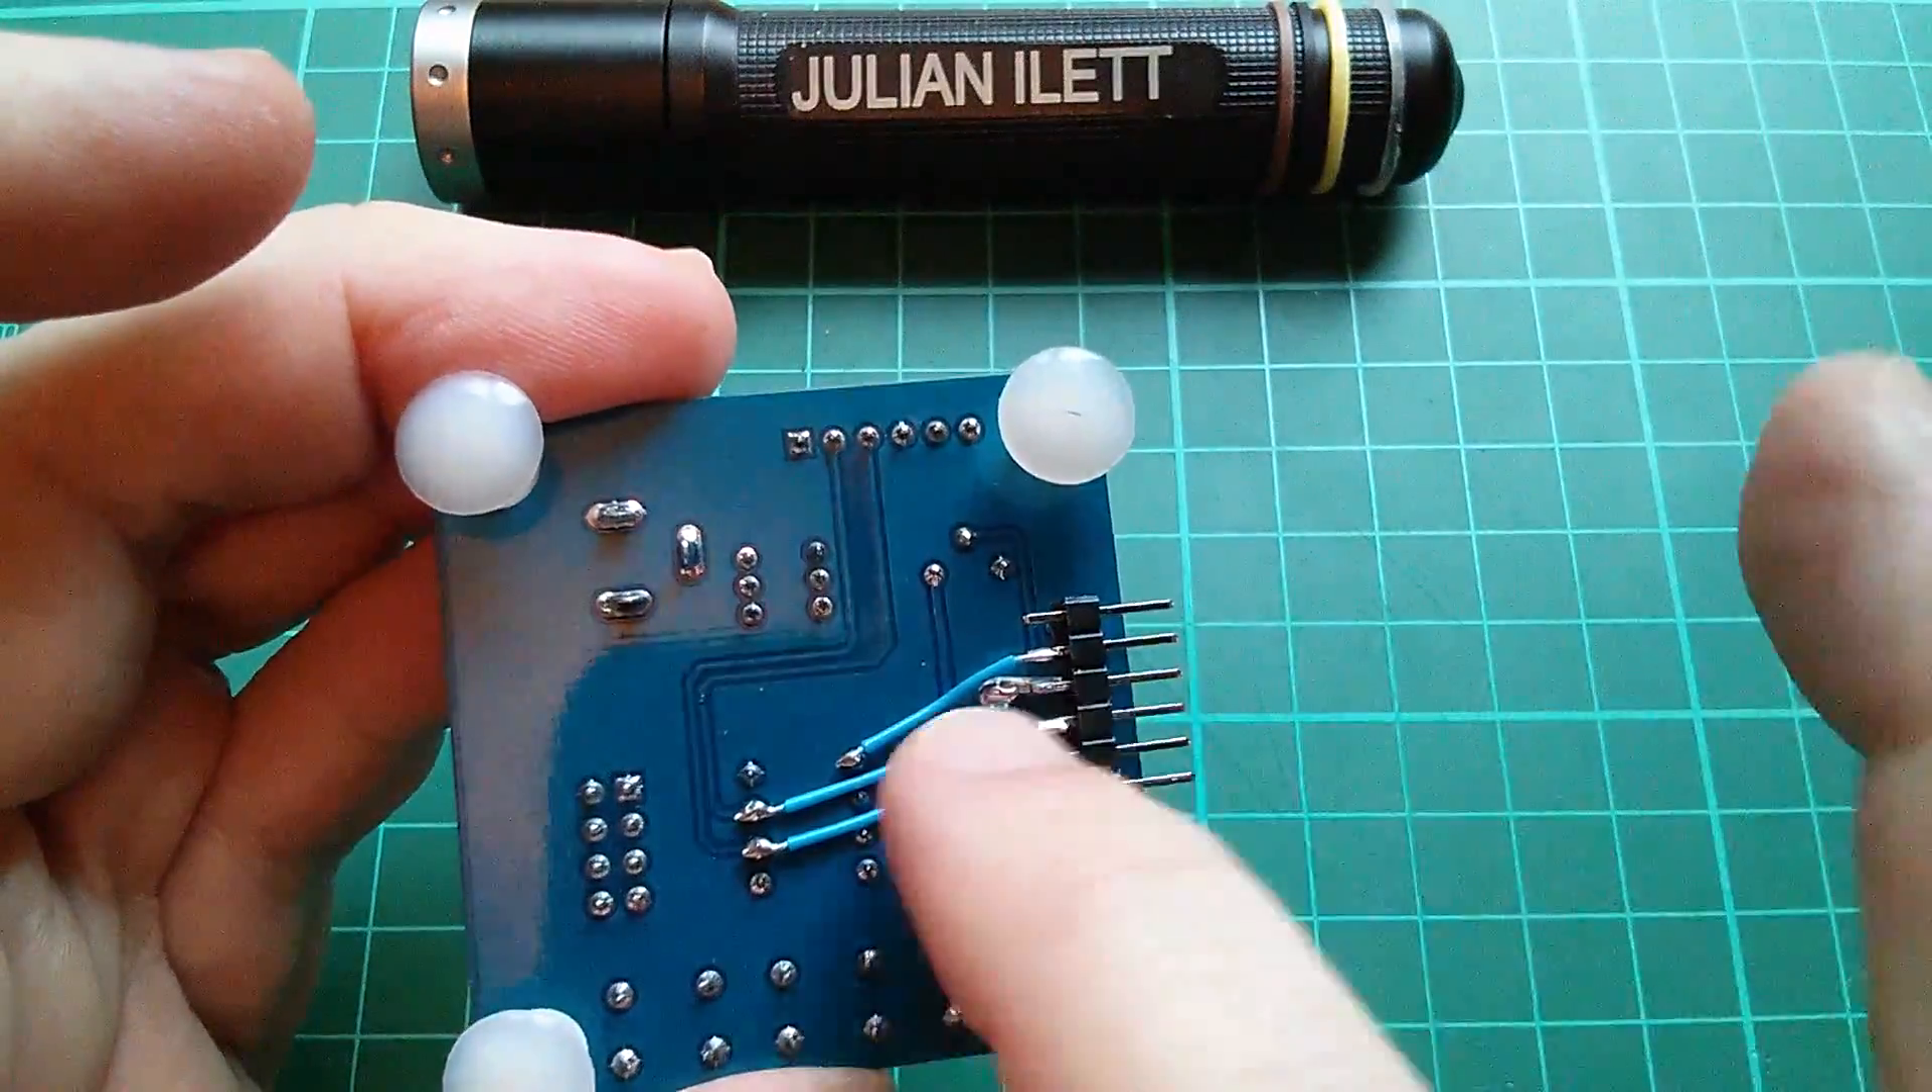What I have done is I've fitted a connector on the underside and put some mod wires on there so I won't be showing the underside of this board.